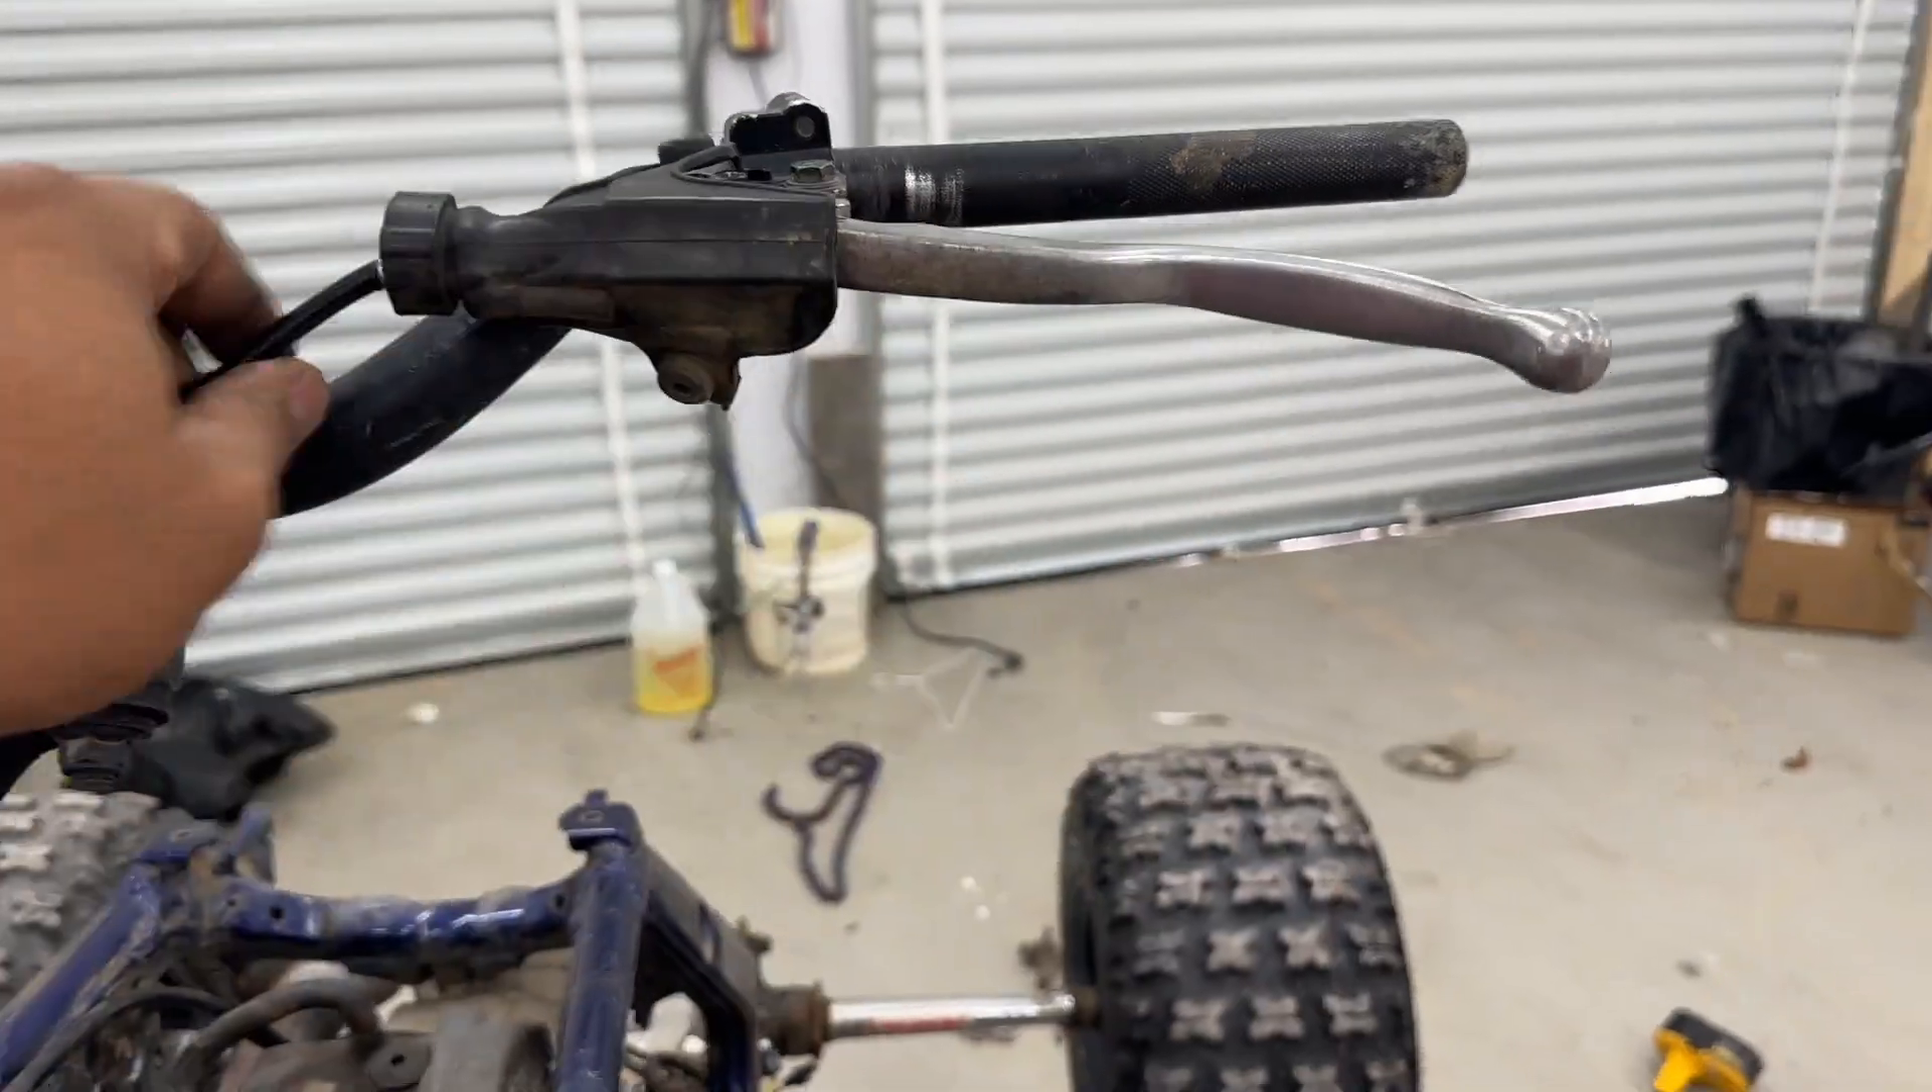We have the grip on this side off with the electronics and things off. We do have to get the clutch lever off on this side.